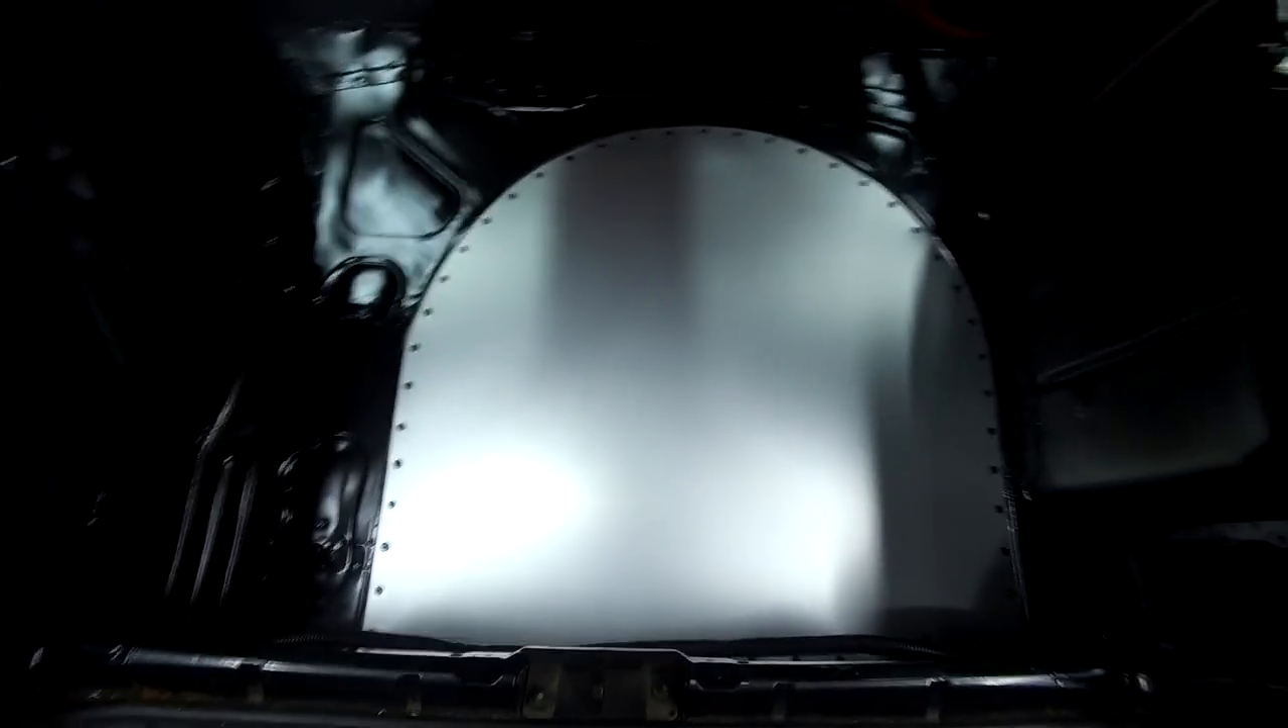And there we have it, folks. One boot floor riveted on.